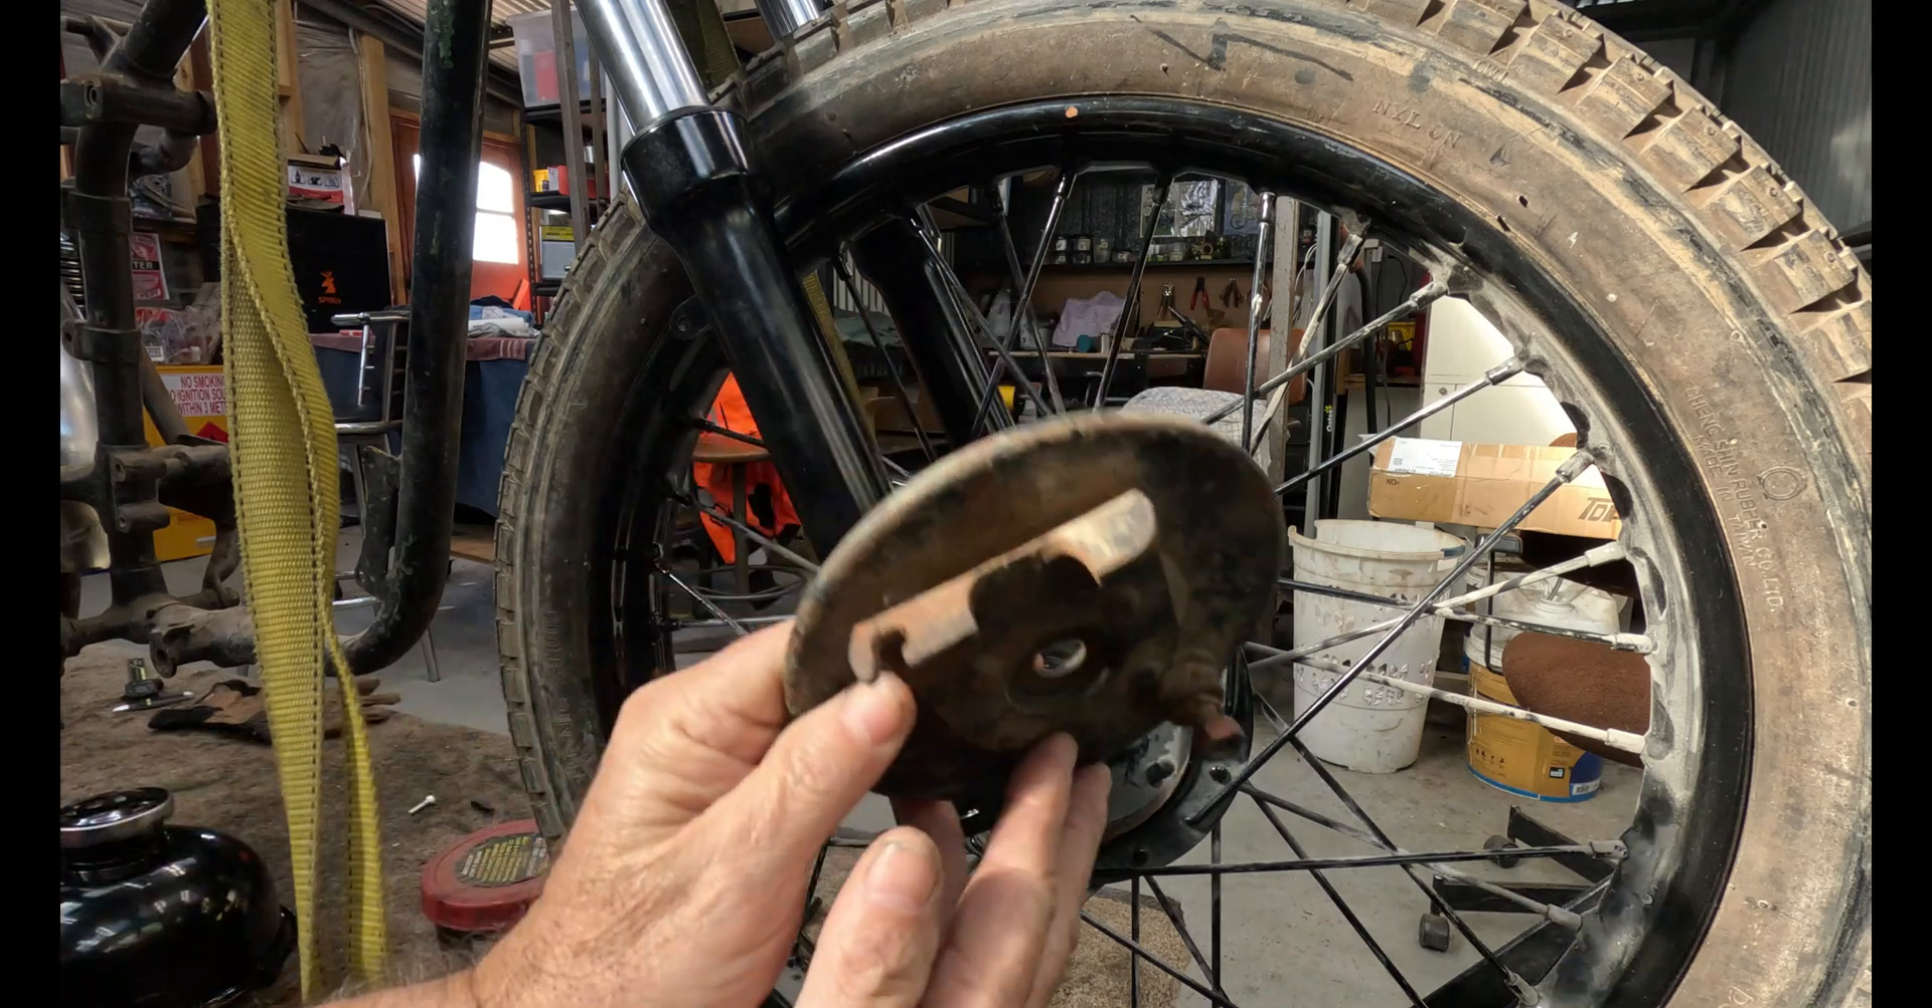So, obviously I haven't got the backing plate in. And this is the backing plate.